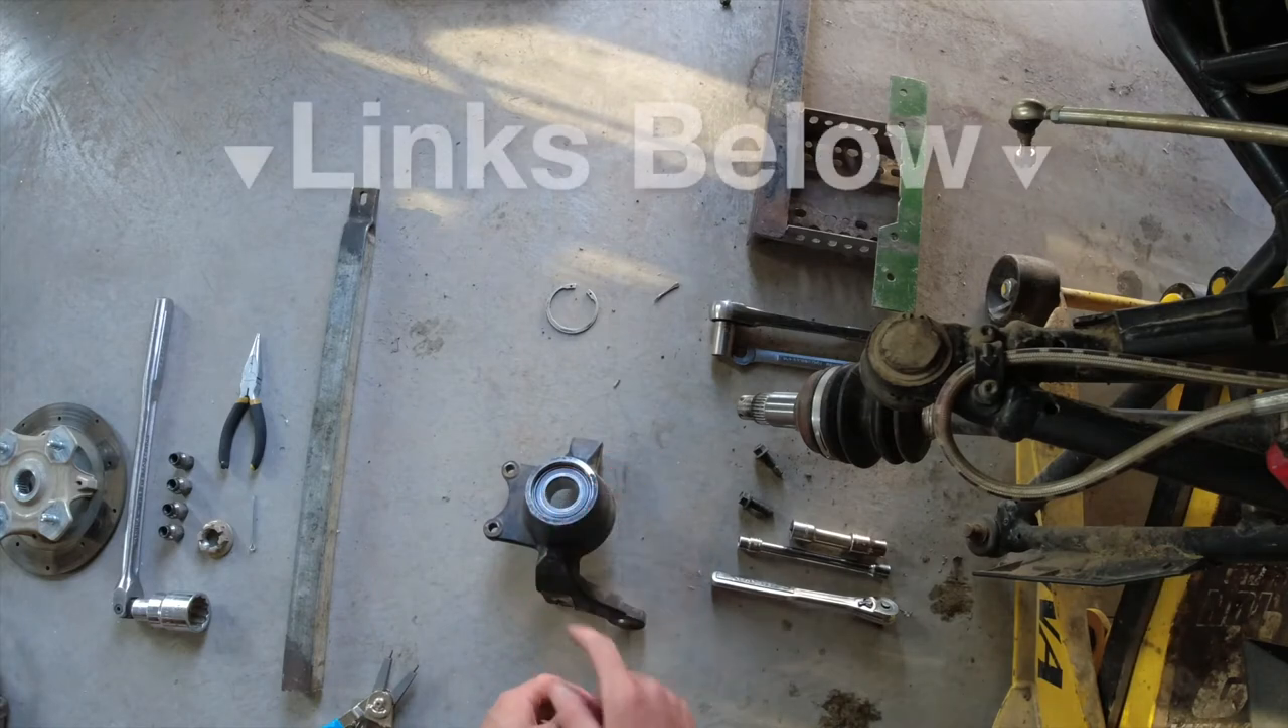All right, so we got our new bearing pressed in here.